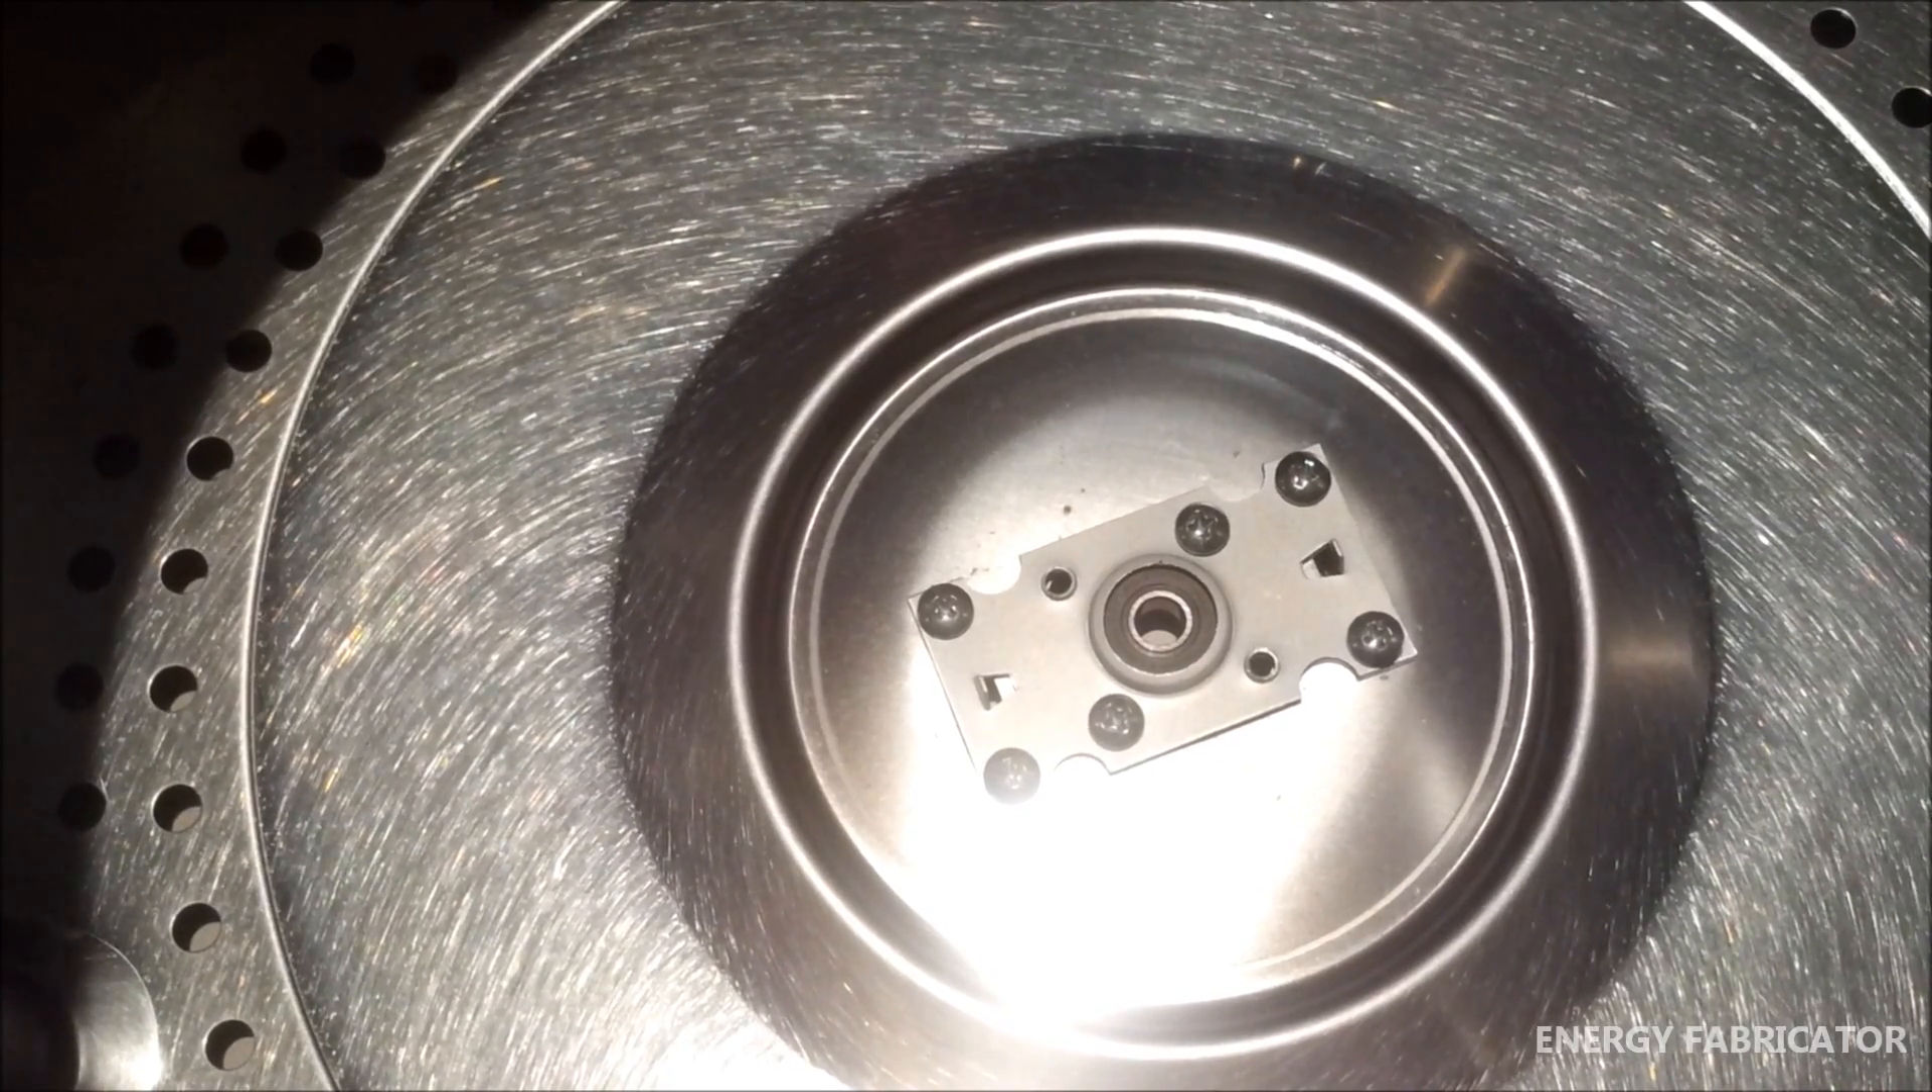There's a quick shot of the drum bearing mounted inside the drum.